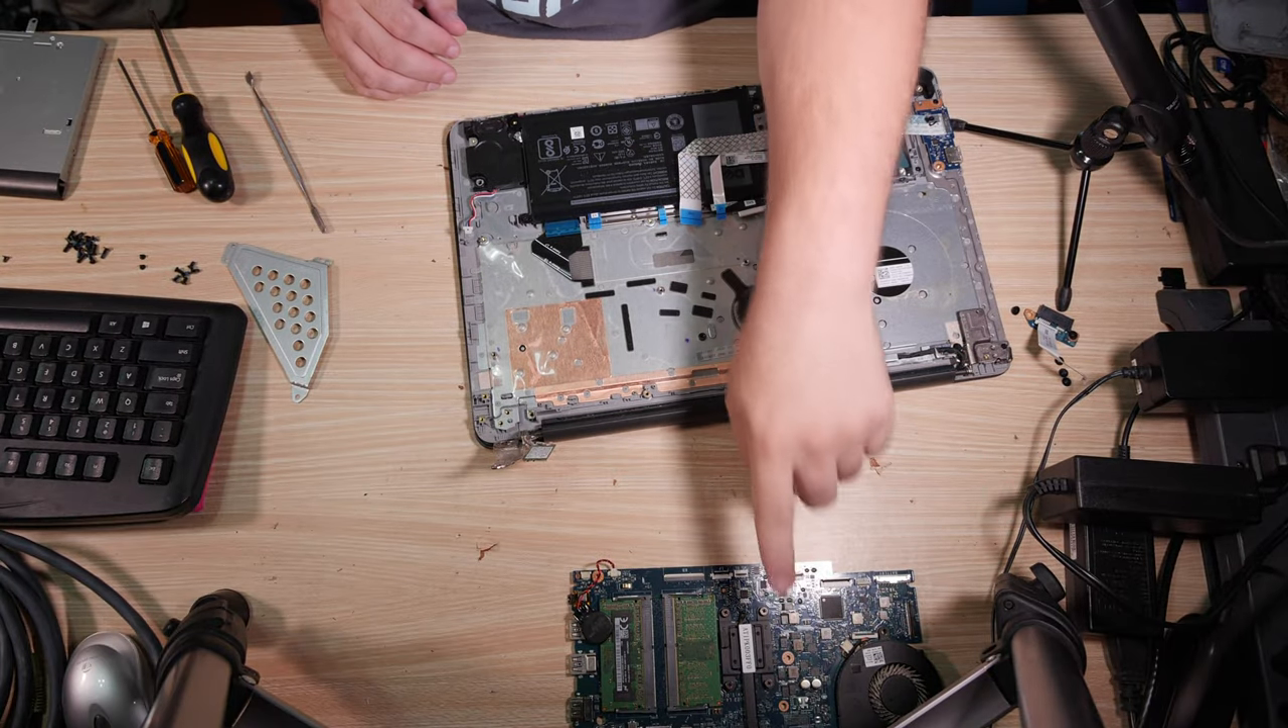So the motherboard is set aside.